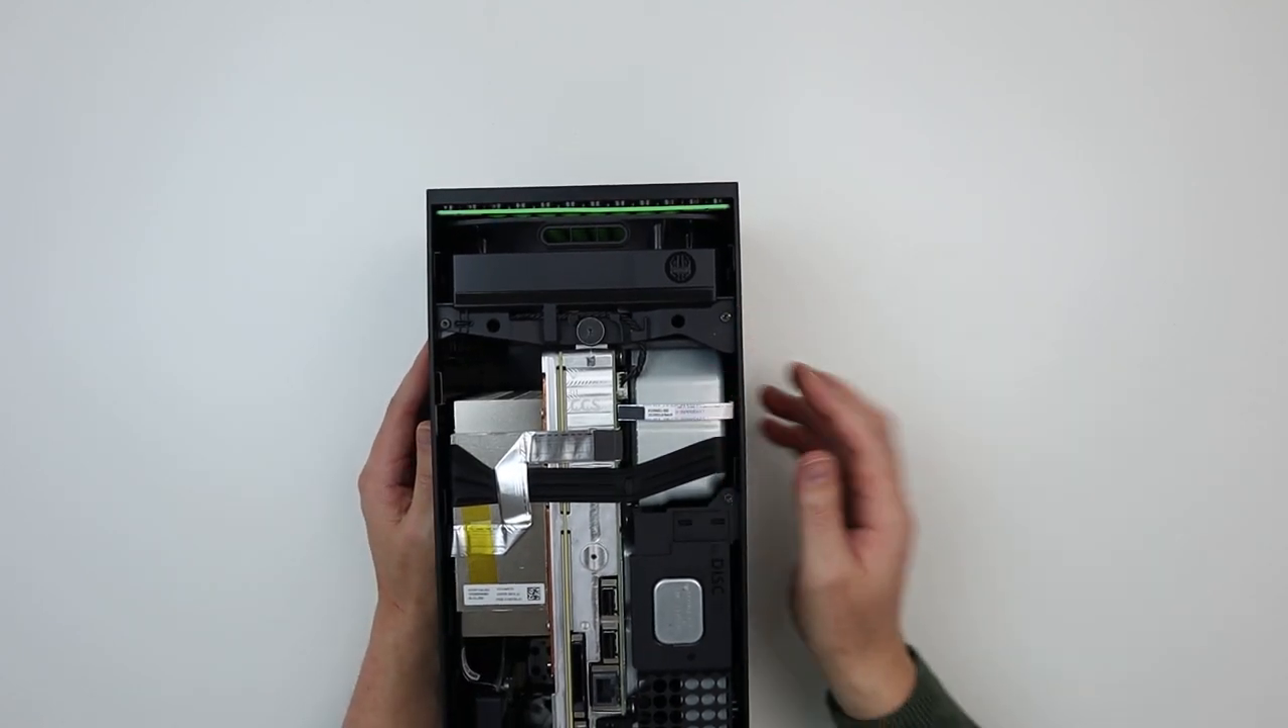It's the back case off now.